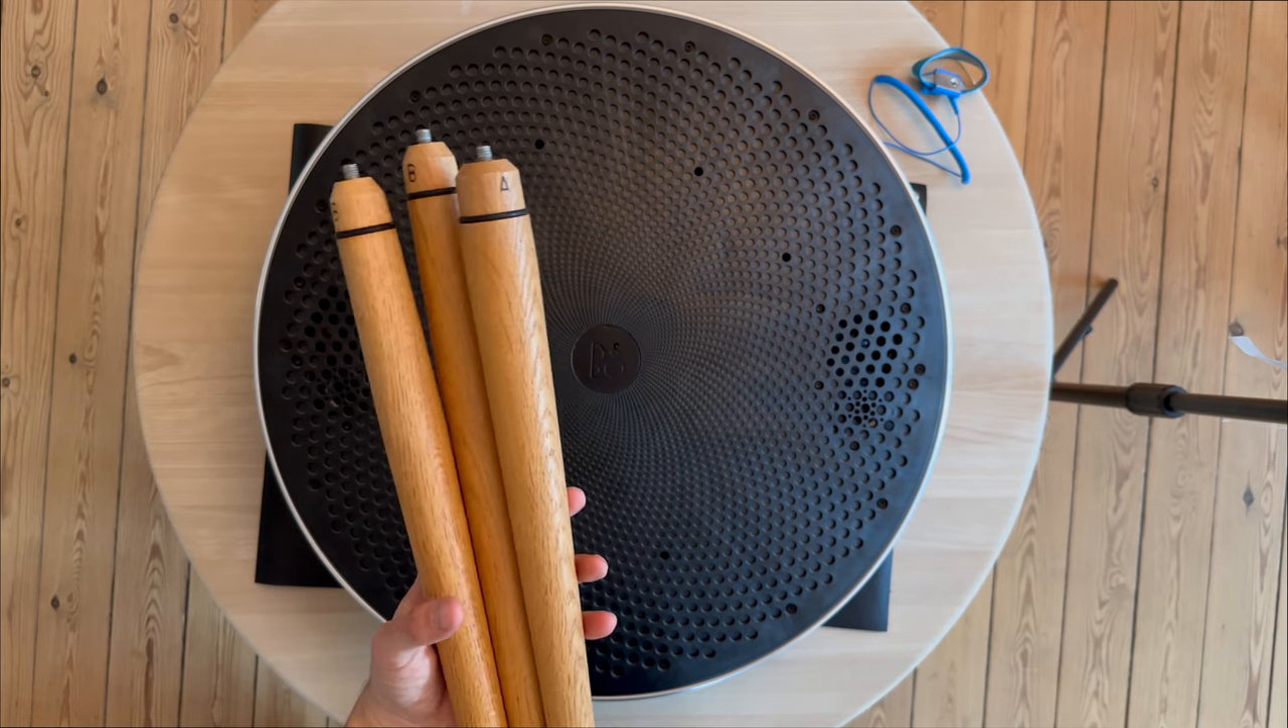So we already have uh removed the legs the red the legs are in very good condition but uh it's very old it has some marks but uh yeah so we're gonna put this legs away.